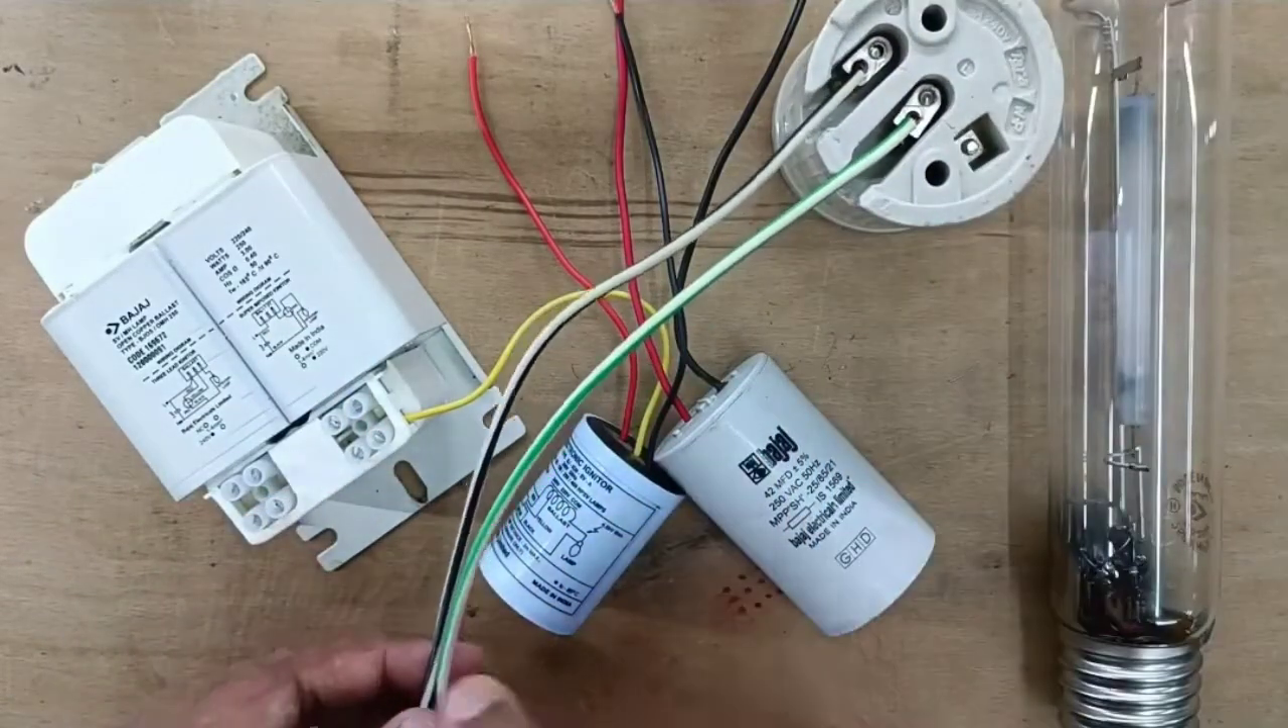देखिए हमारे यहां पे holder में दो वायर लग चुका है।